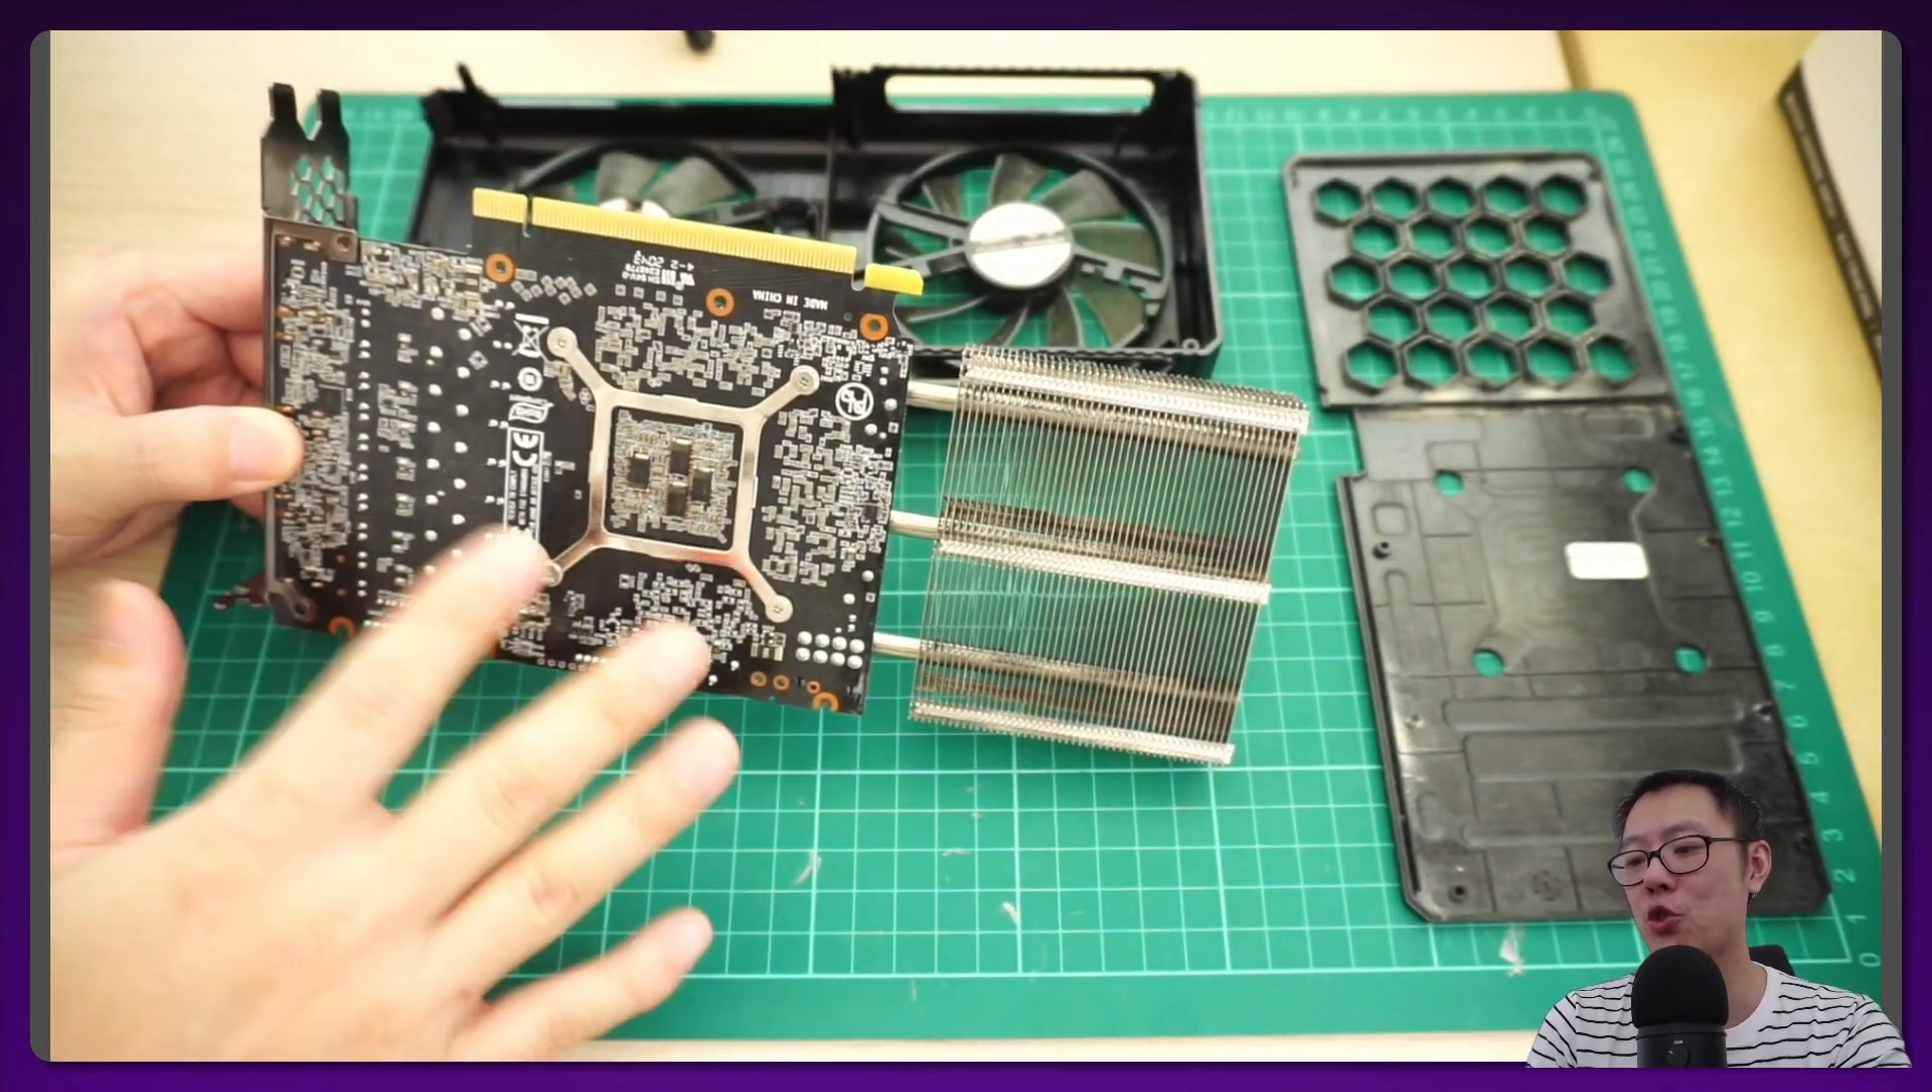I got part way through opening up my graphics card I've got the back plate off and the fan shroud off but that was about as far as I got.